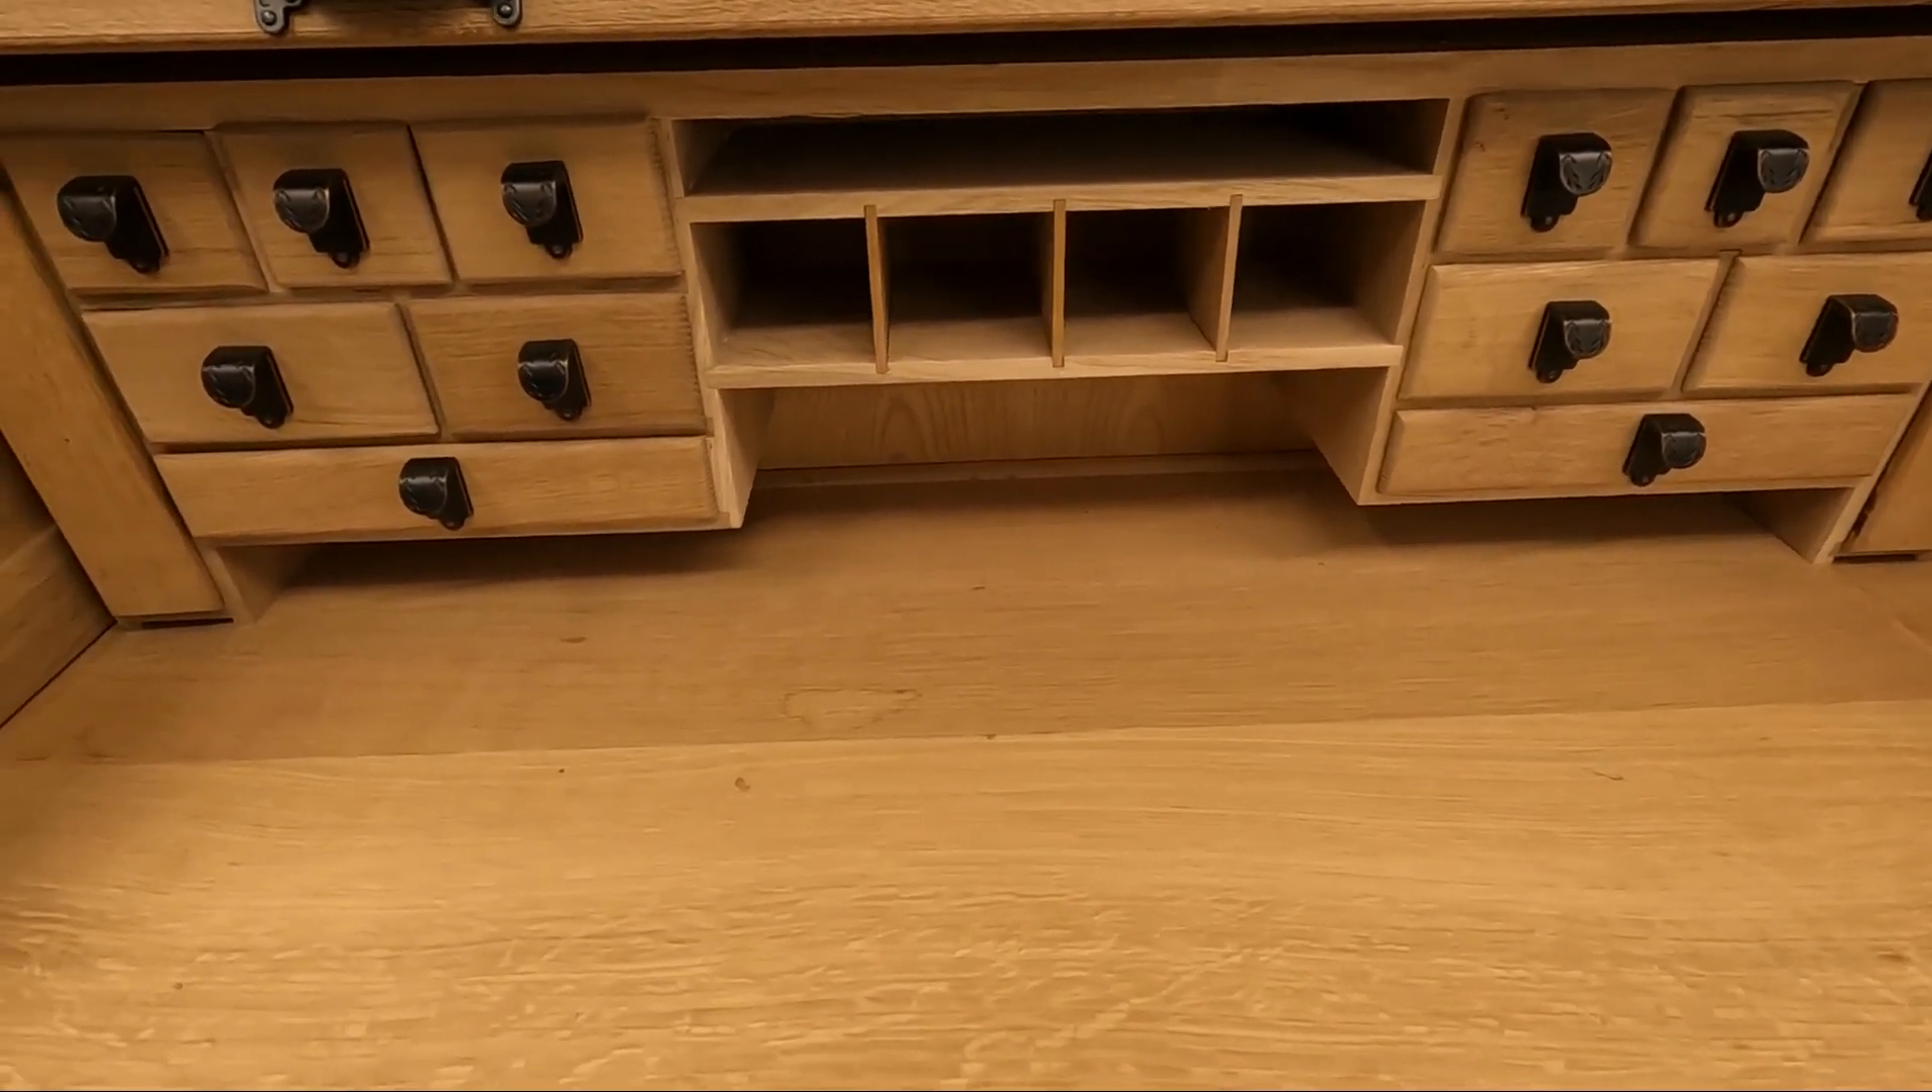Okay so here we are now after quite a few hours of work um and we've got these cubby drawers completed um and we've also got the handles in place.